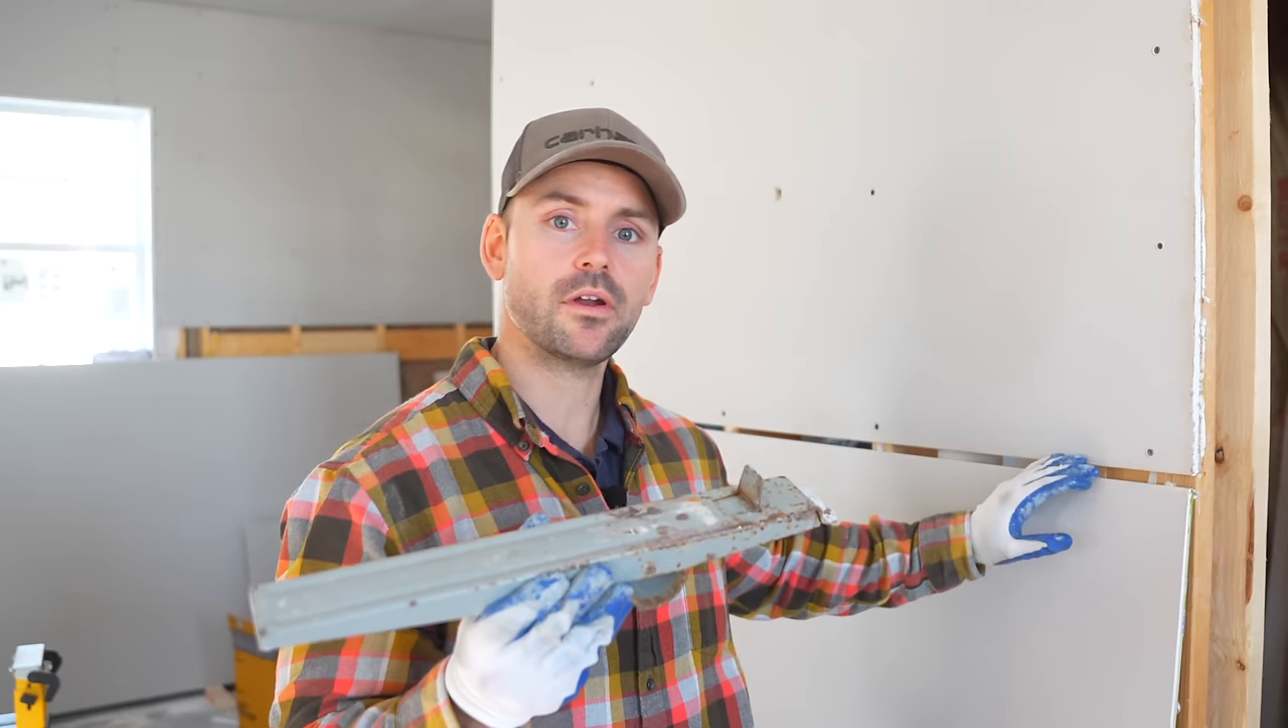As you can see this bottom row there's a gap here.